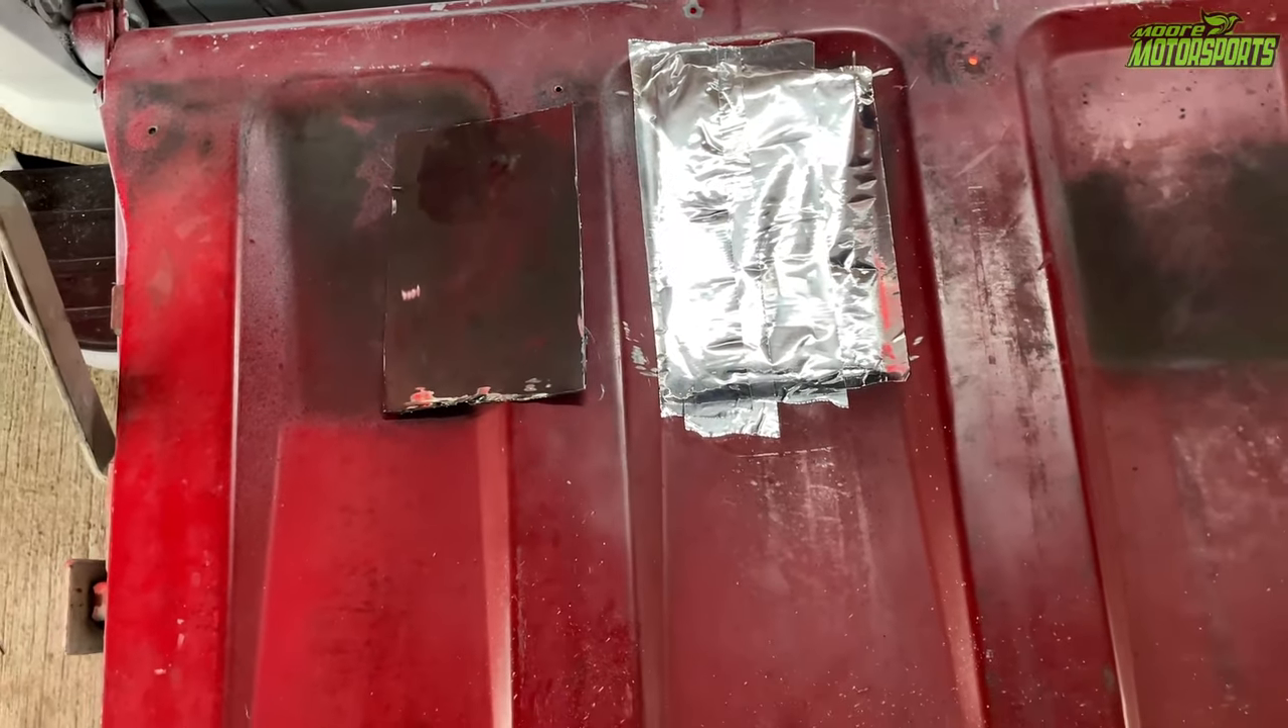But moving over to the inside of the taillight, I just have some aluminum tape over those holes for right now. I will be welding these back in.